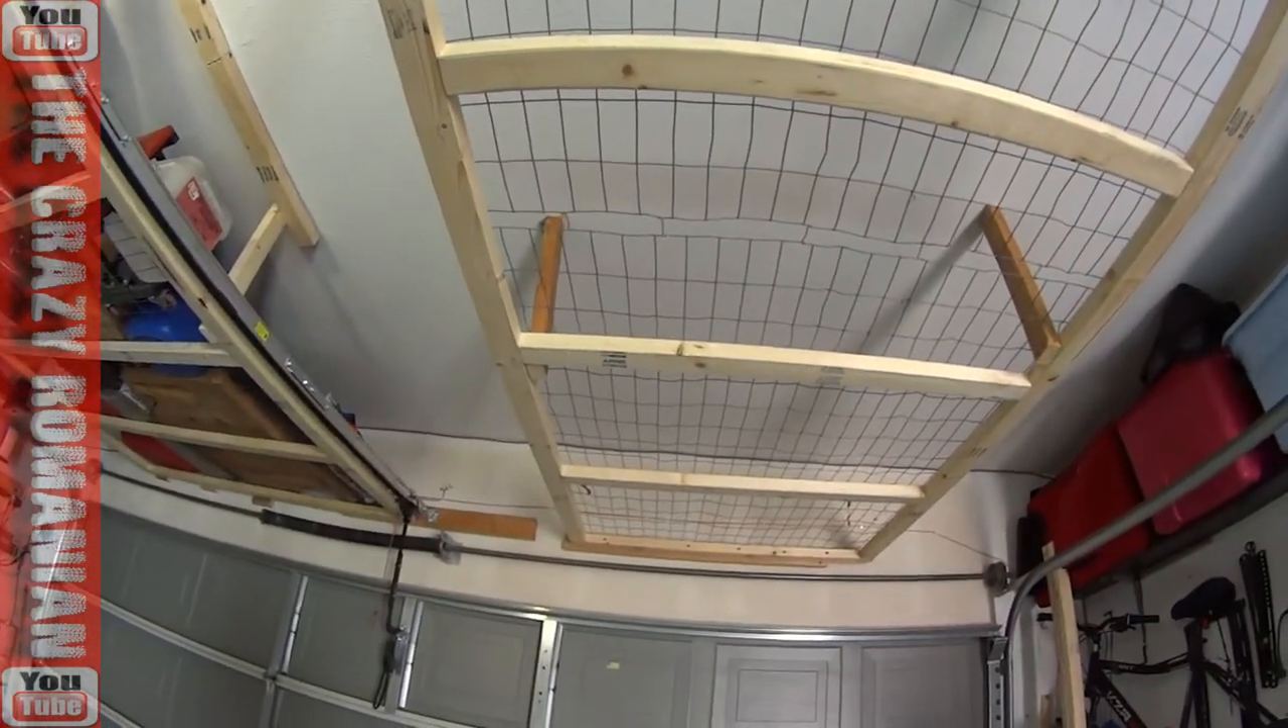Shelf is up everything is bolted together and I'm just ready to just throw some boxes up there.